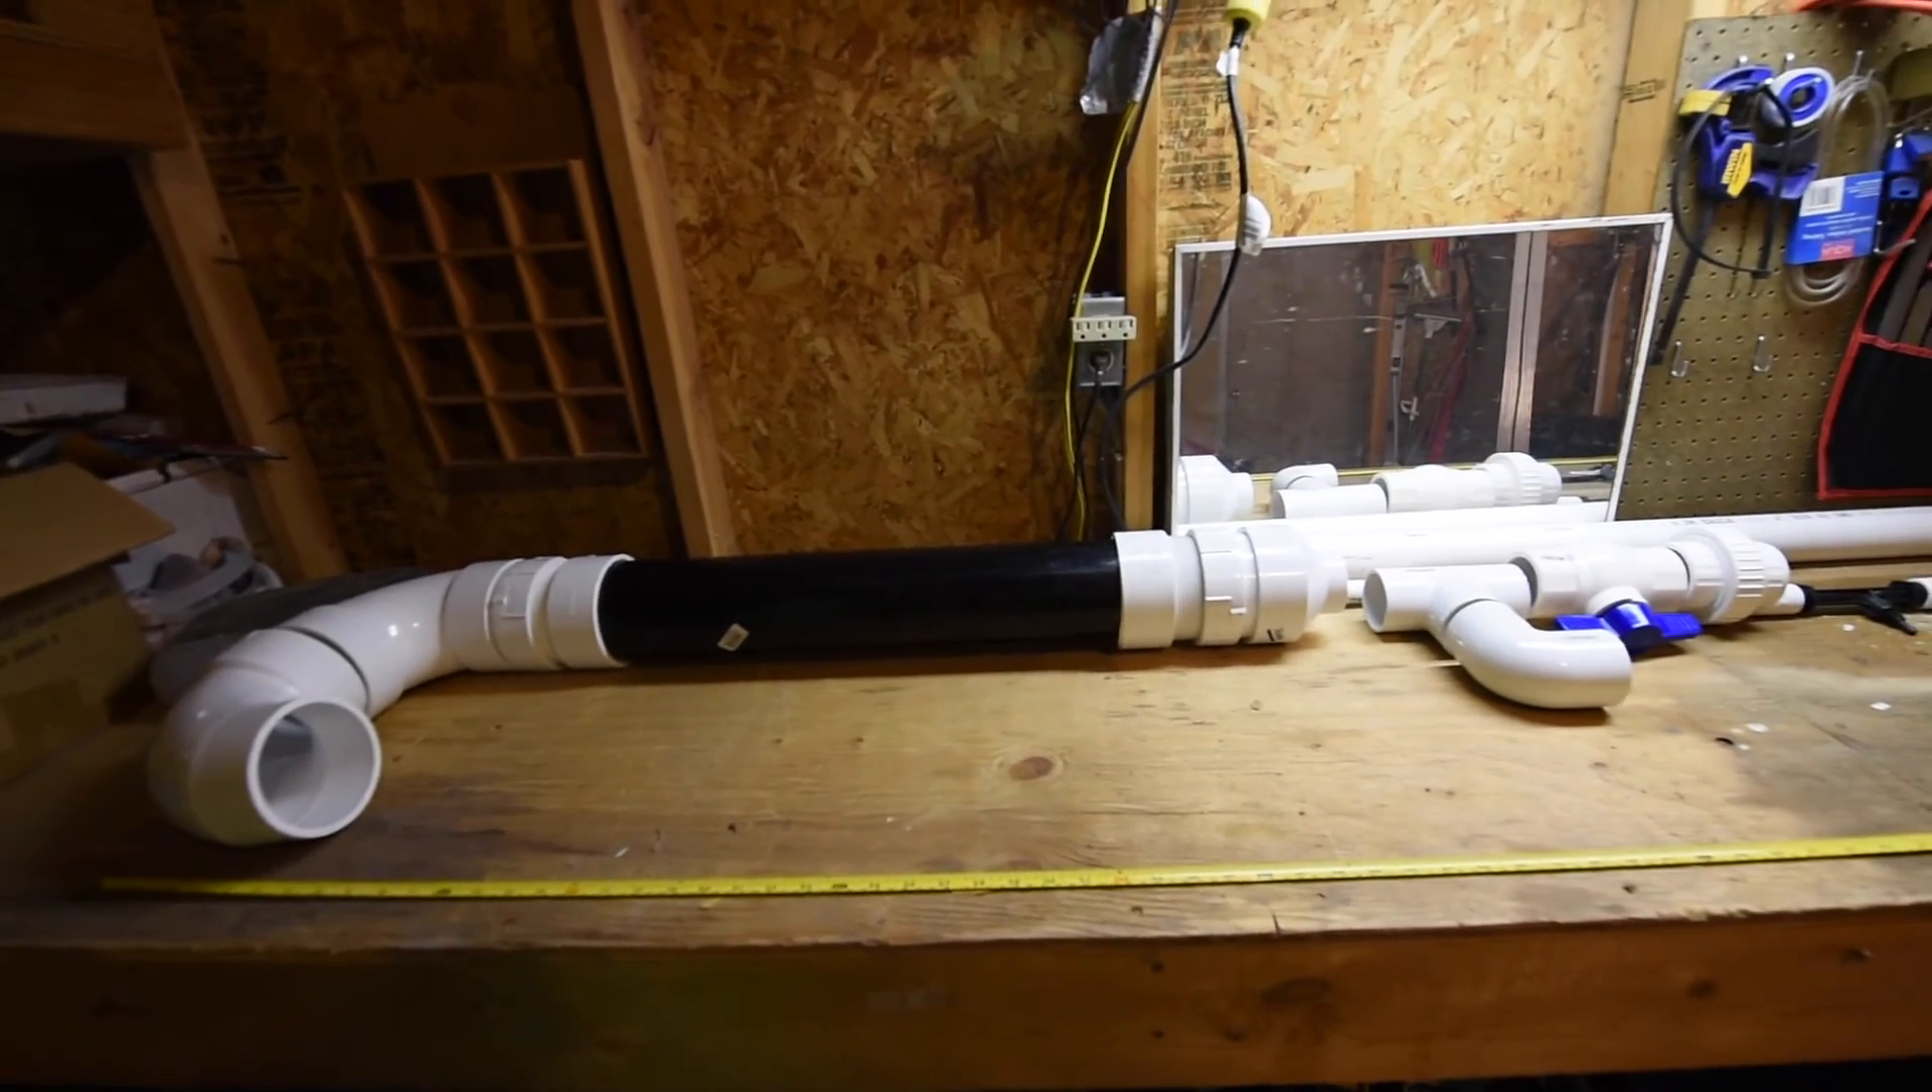Over here, as you can see, I've already started to piece together components from the local hardware store.